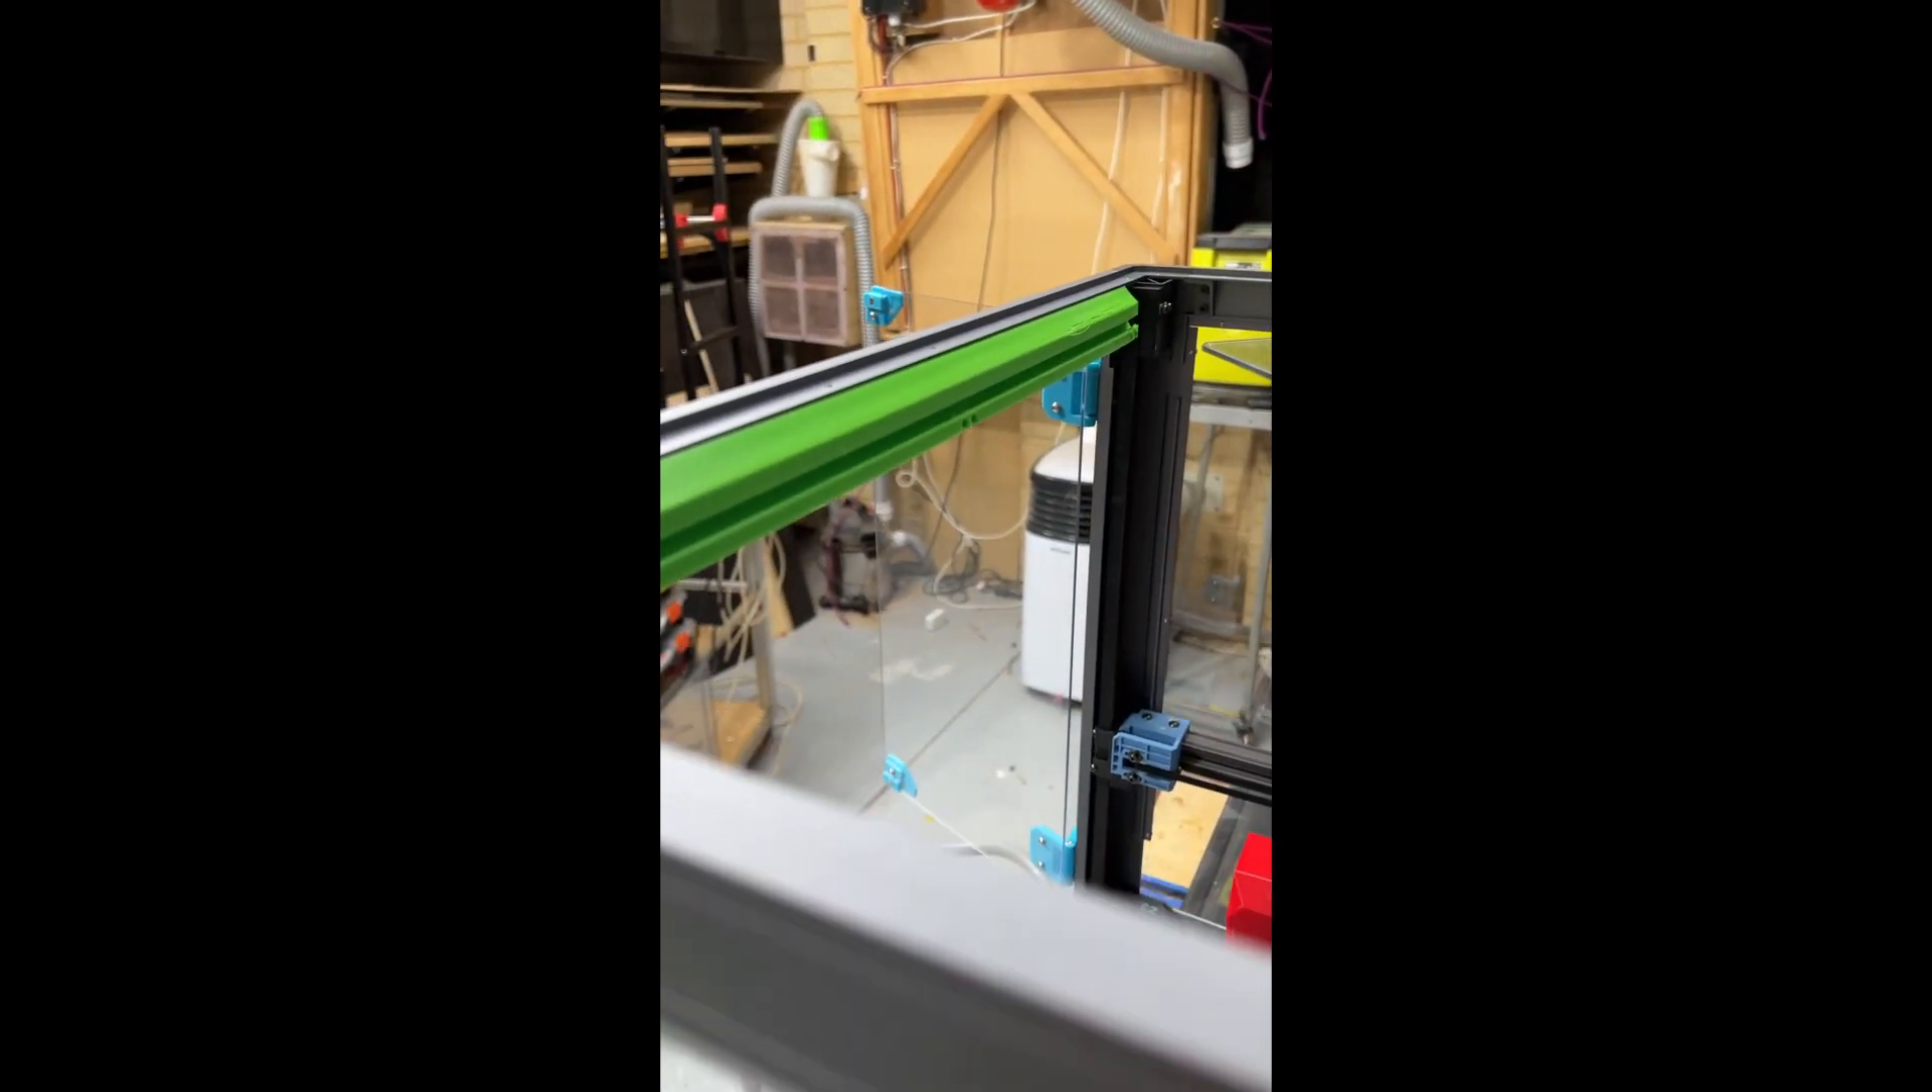Here you can see in vivid green my current top bar fitted.